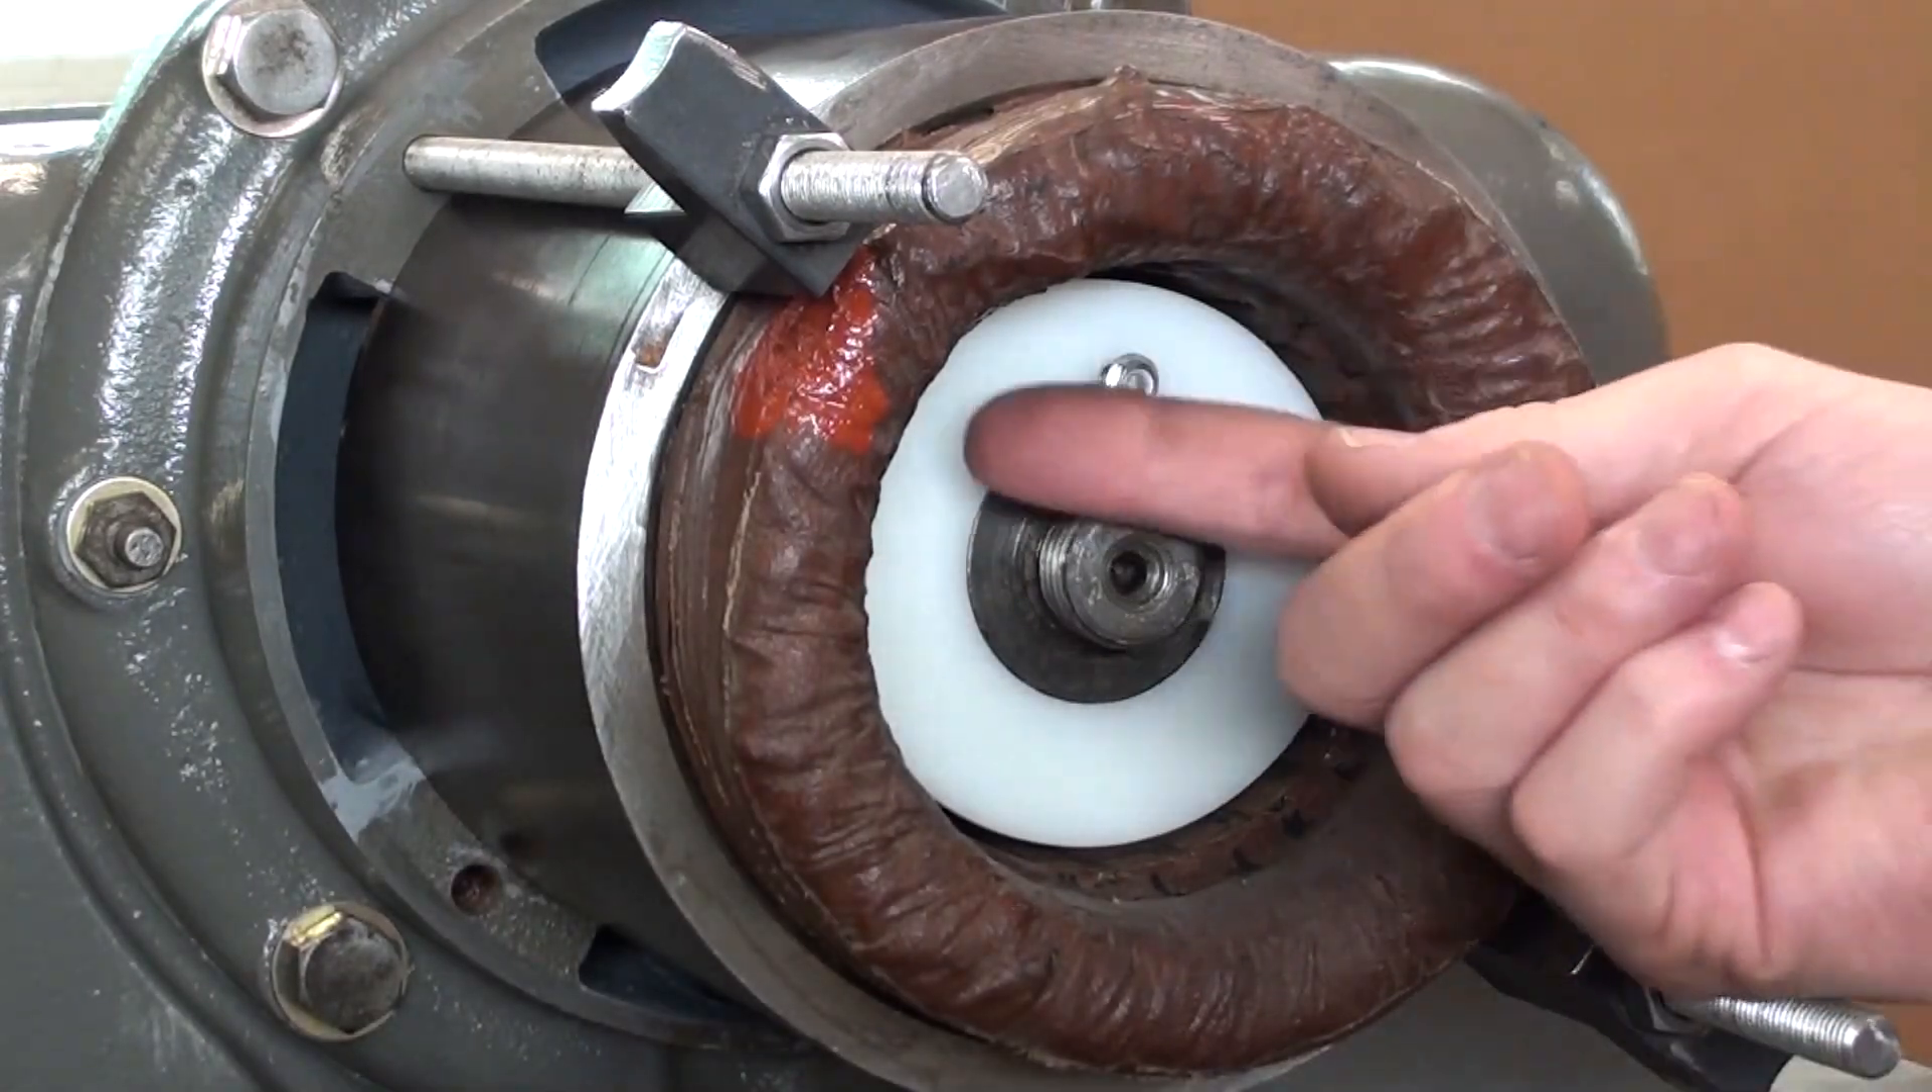This is a high -density polyethylene disc that I machine and it fits on the end of the spindle.